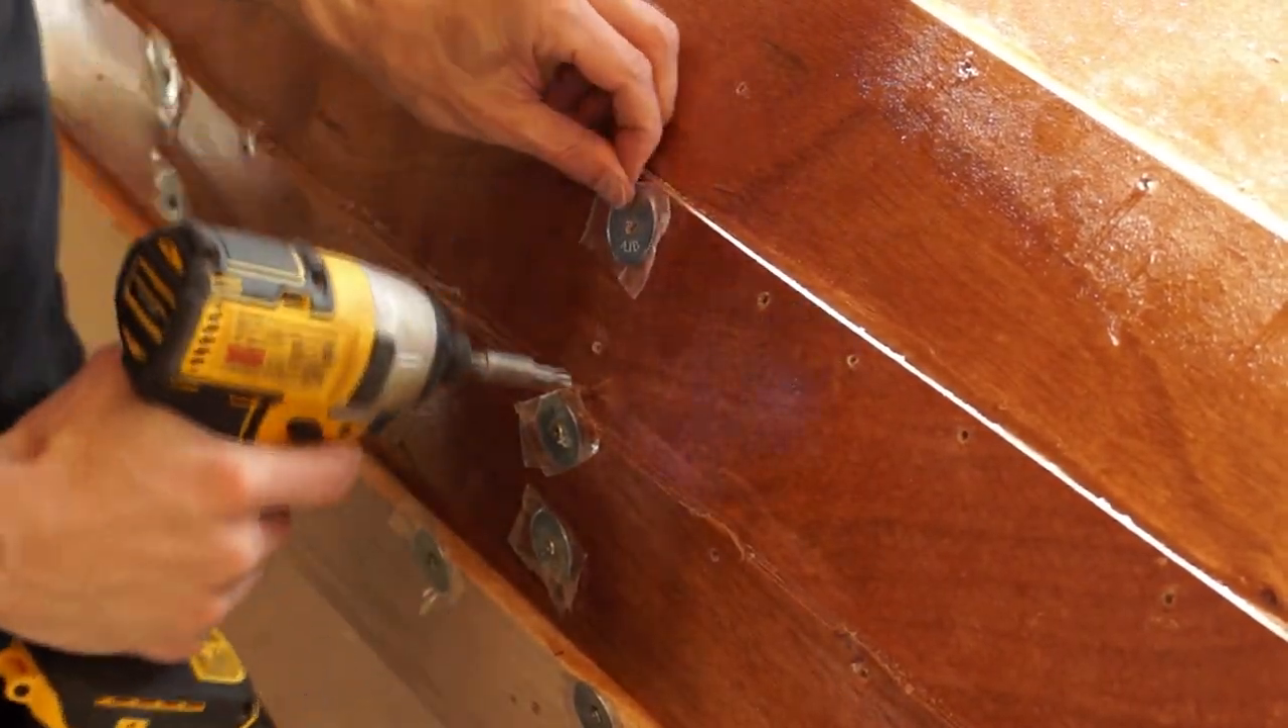You still have to plug all the holes in the bottom.